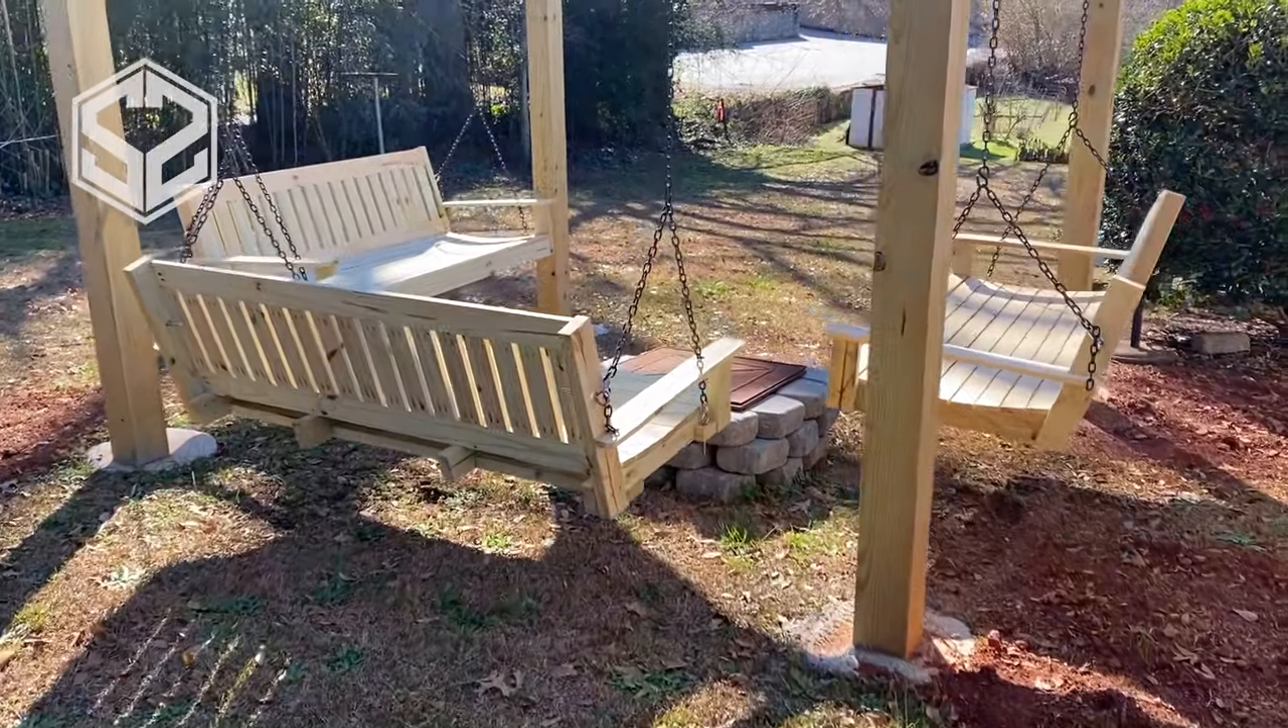Now, some of you might have noticed that the fire pit's a little off centered in the structure and a little close to some of the bench swings.